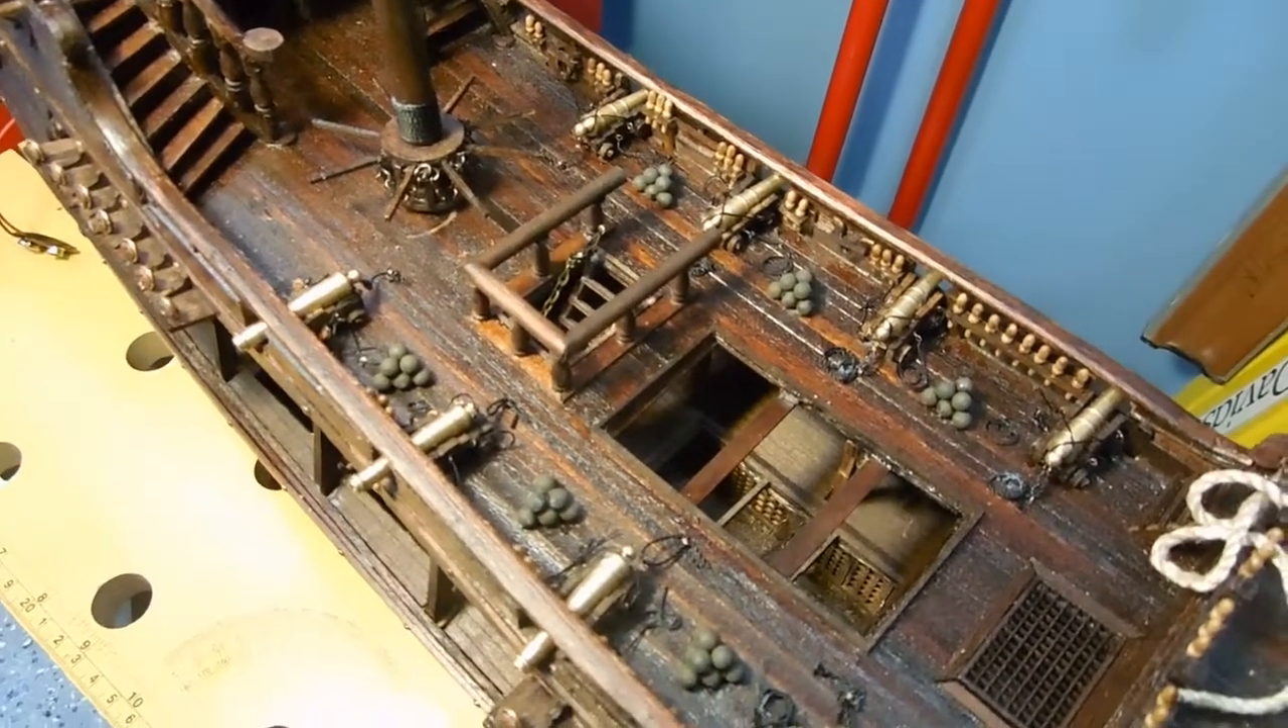You might also notice I put cannon balls beside the cannons.